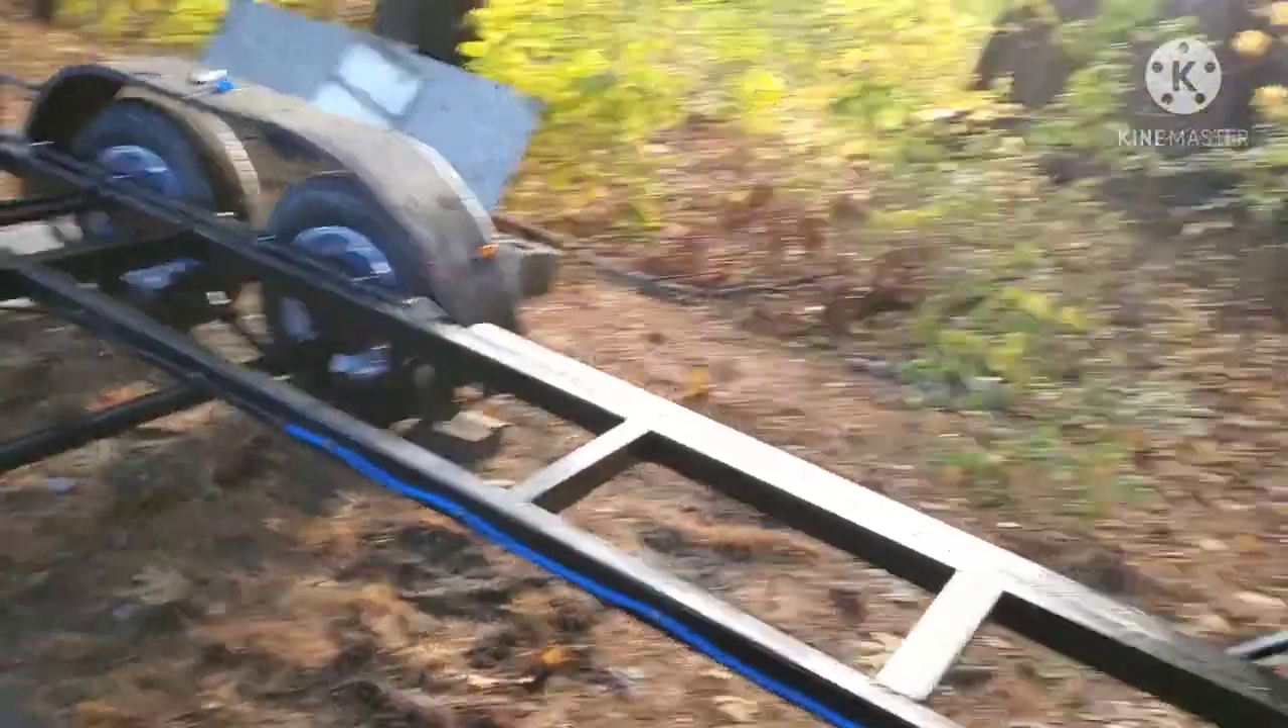I just gotta put the floor on.